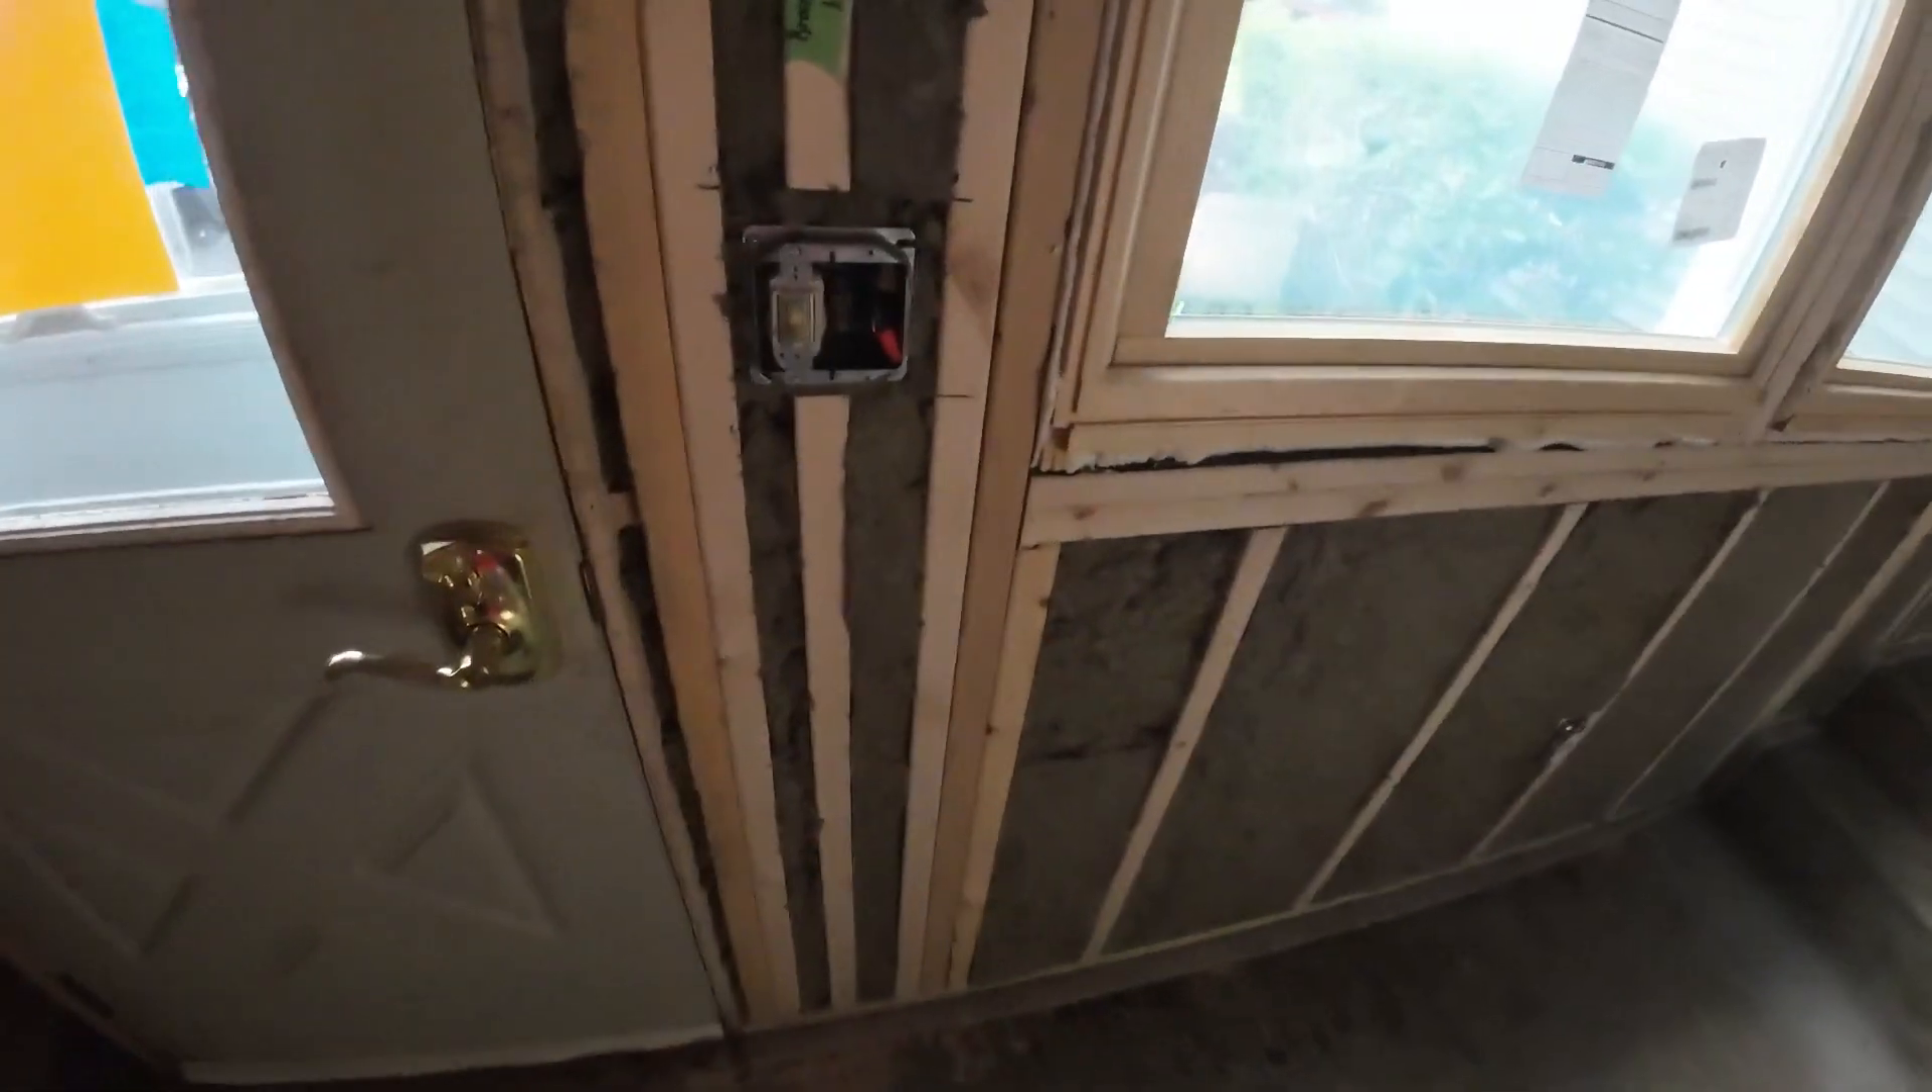We also got all of our electrical roughed in. And we're all insulated. Windows are in. Everything is sealed up.